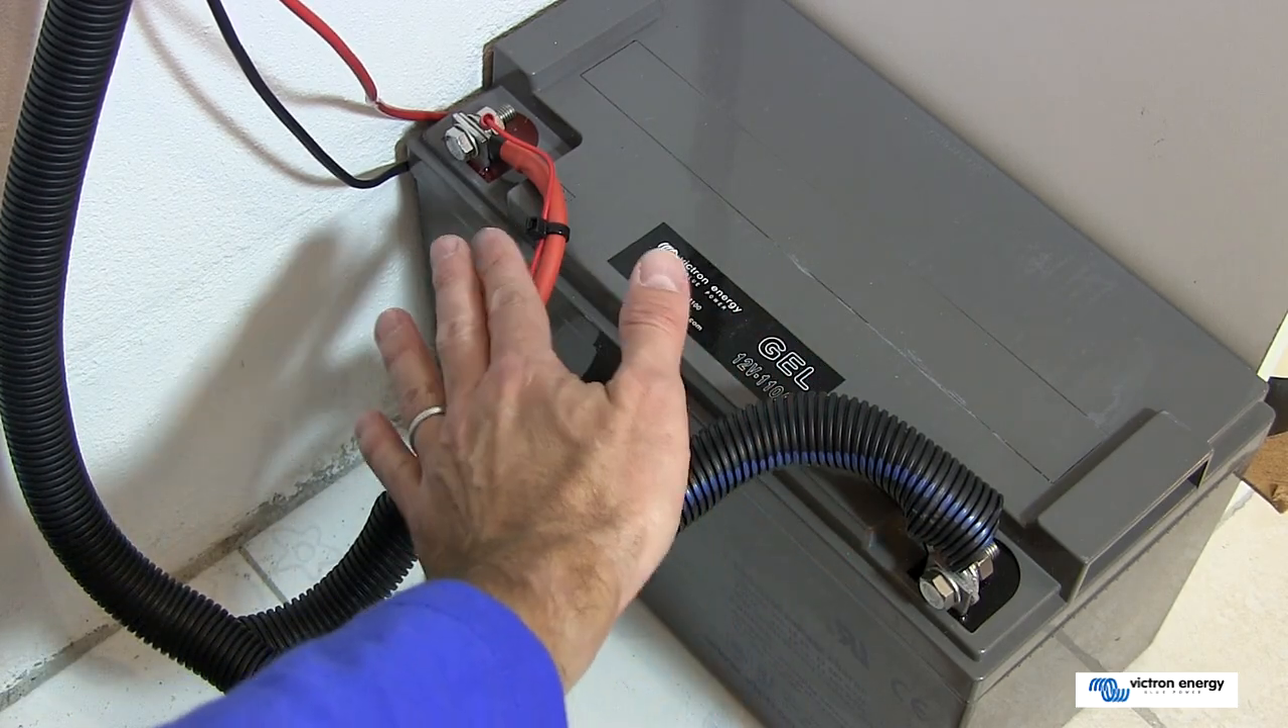Now my battery is already connected up but it's good practice always to connect your positive lead to your battery first and then your negative.